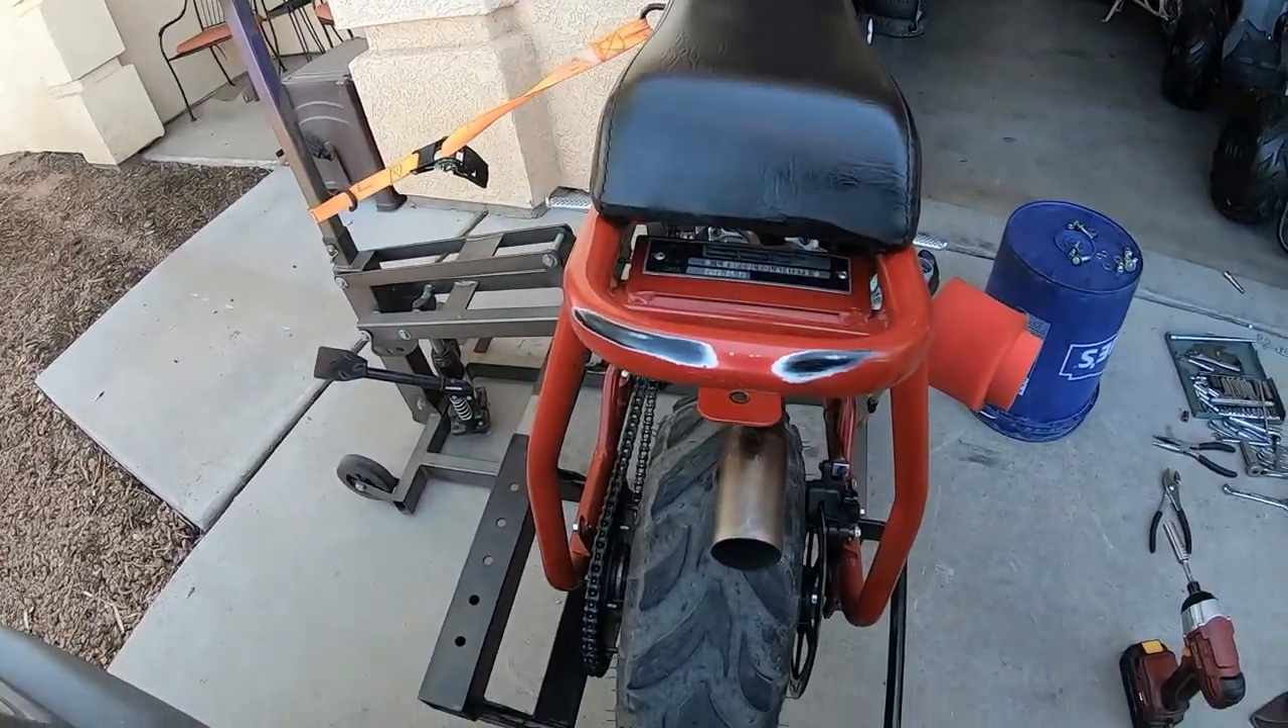So the pipe comes out pretty close to the middle now.